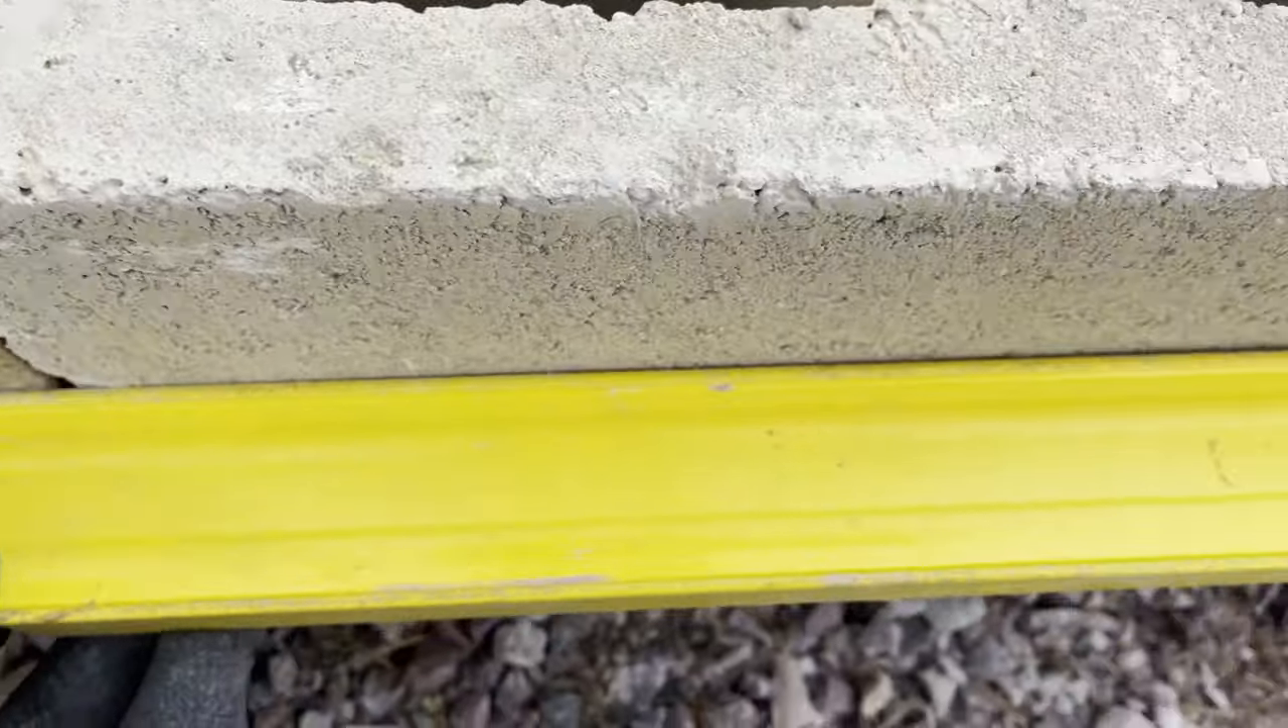Now, this isn't going to be level because these aren't exactly the same, but you can make sure that your level is touching all the way across the block. So you can see here that we are.